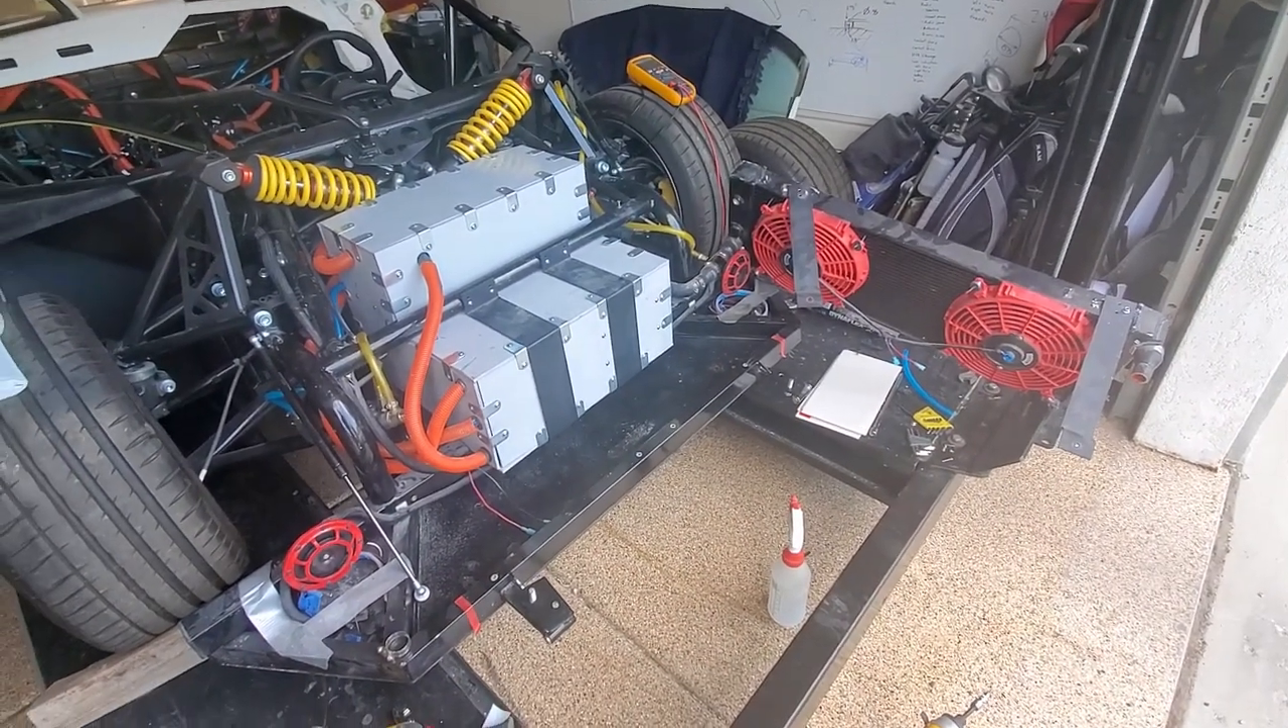I got the battery box put back together.